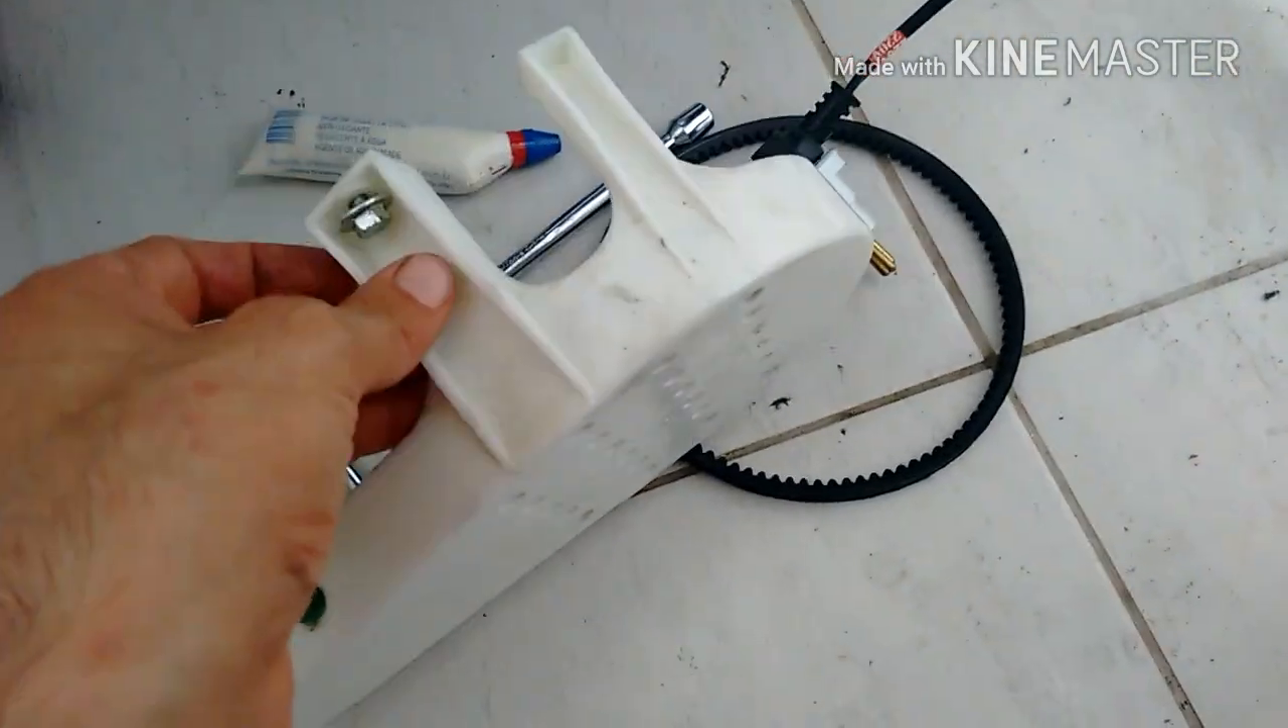Já coloquei o primeiro parafuso aqui.